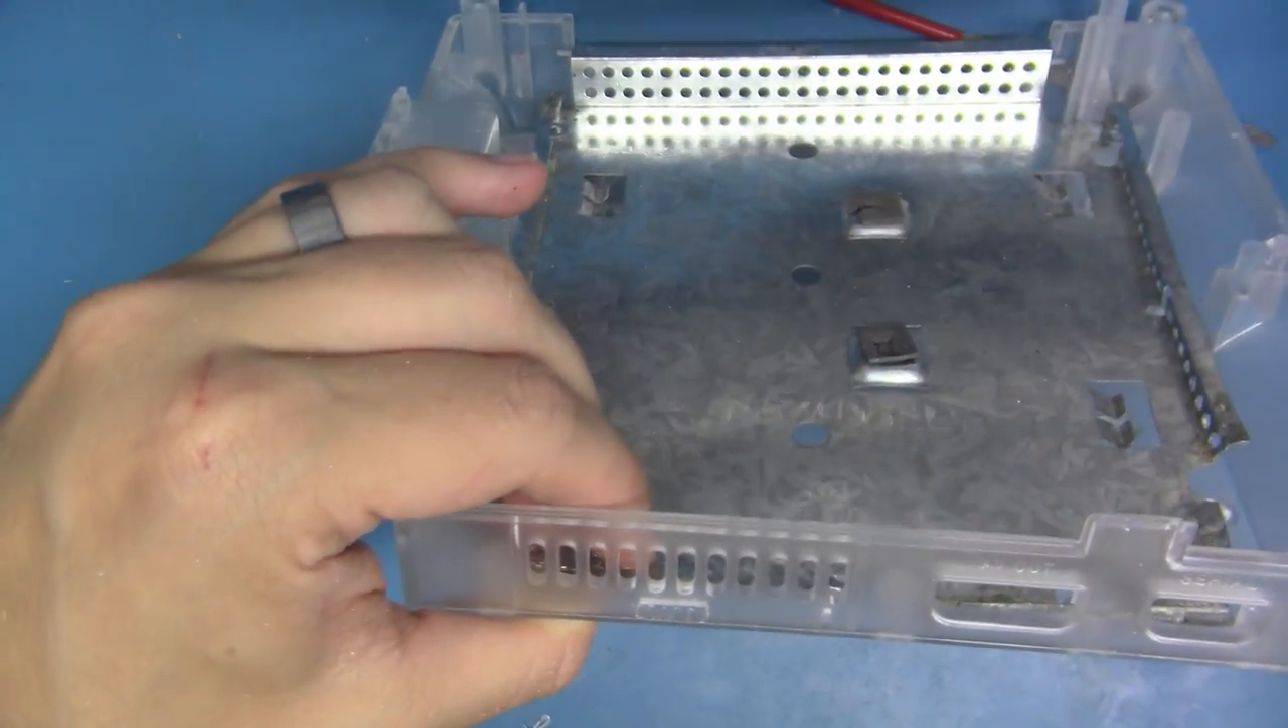We've got our shield back in place.